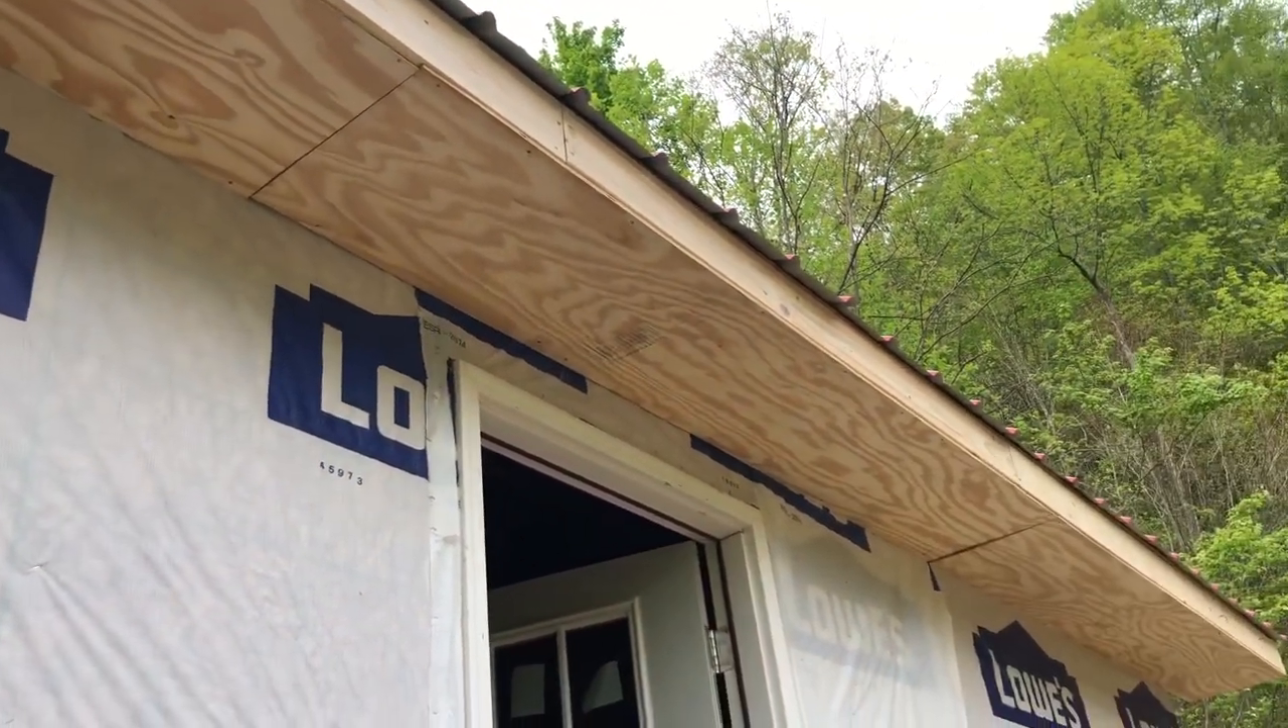So we got the front side finished. Now we just have to put in the vents and paint.